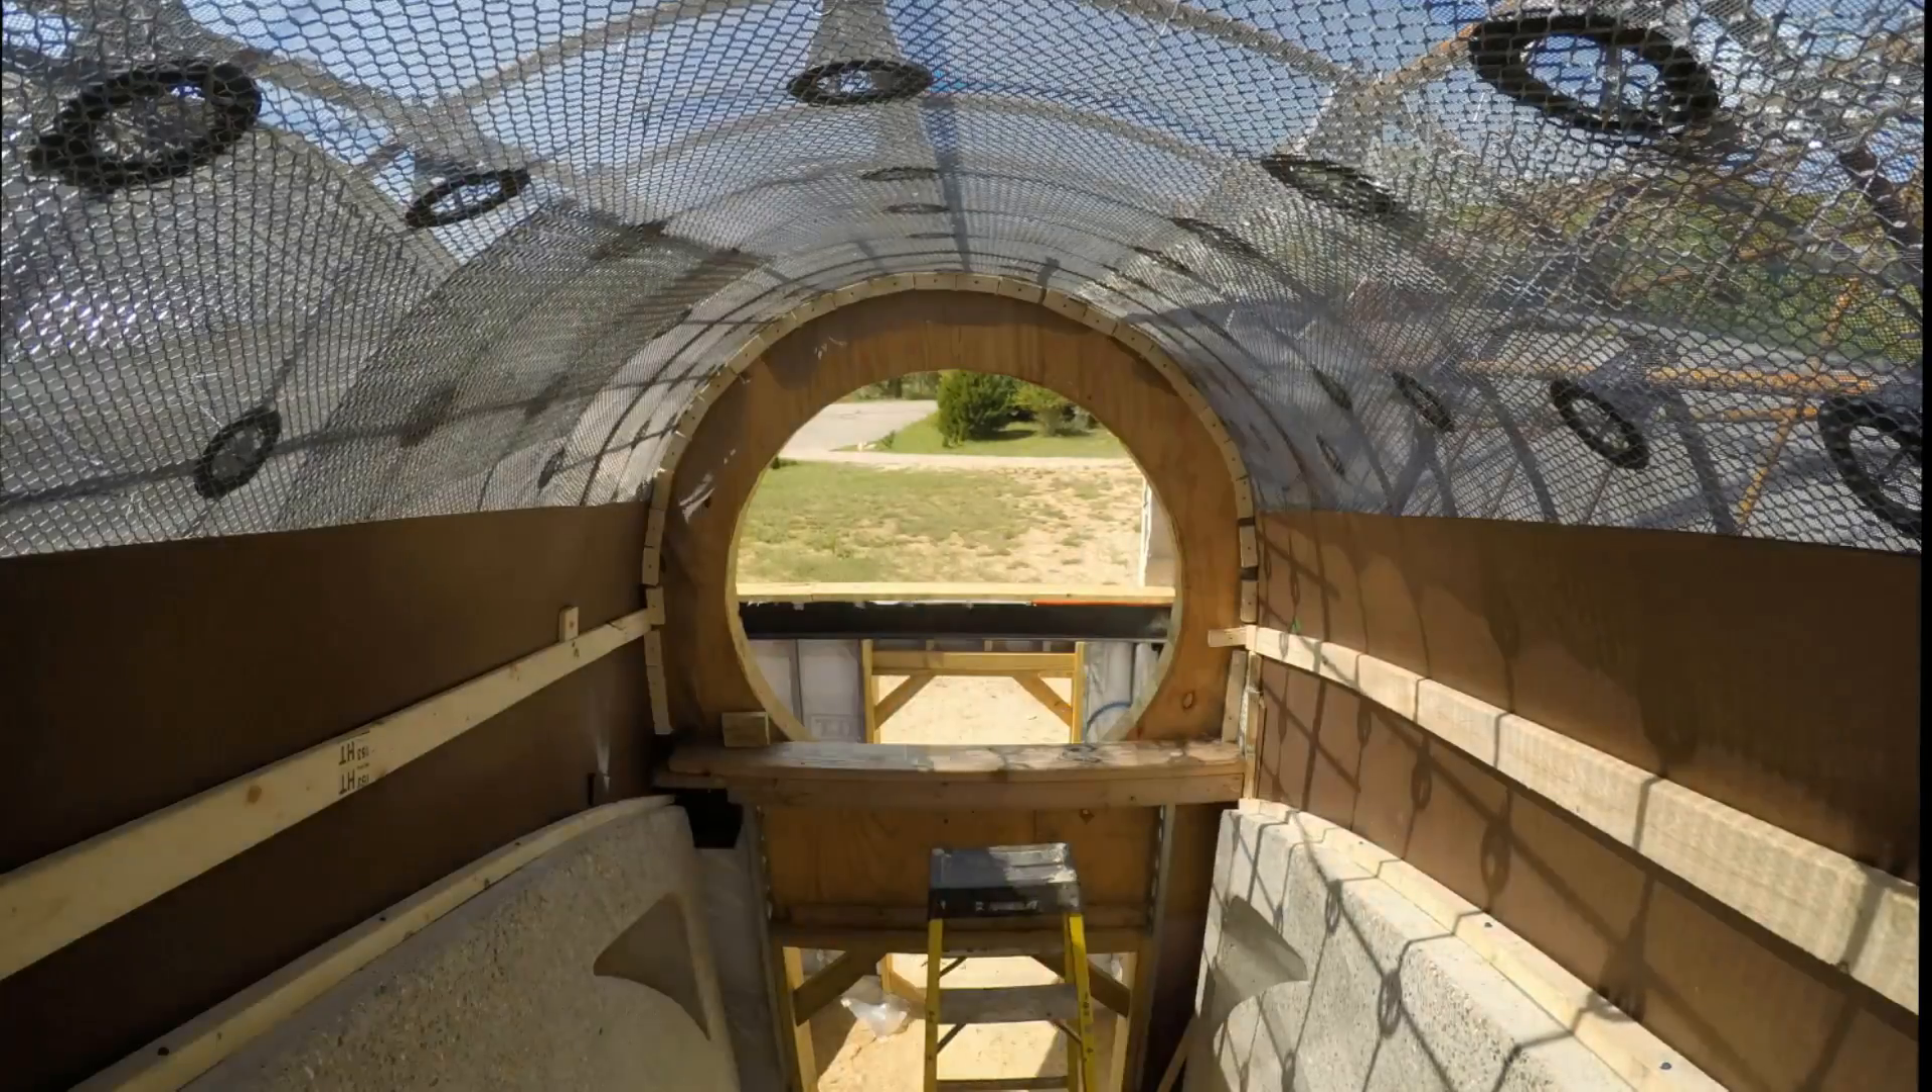You can see the lath is already in, and I added some hardboard to the sides where the curvature wasn't a problem.